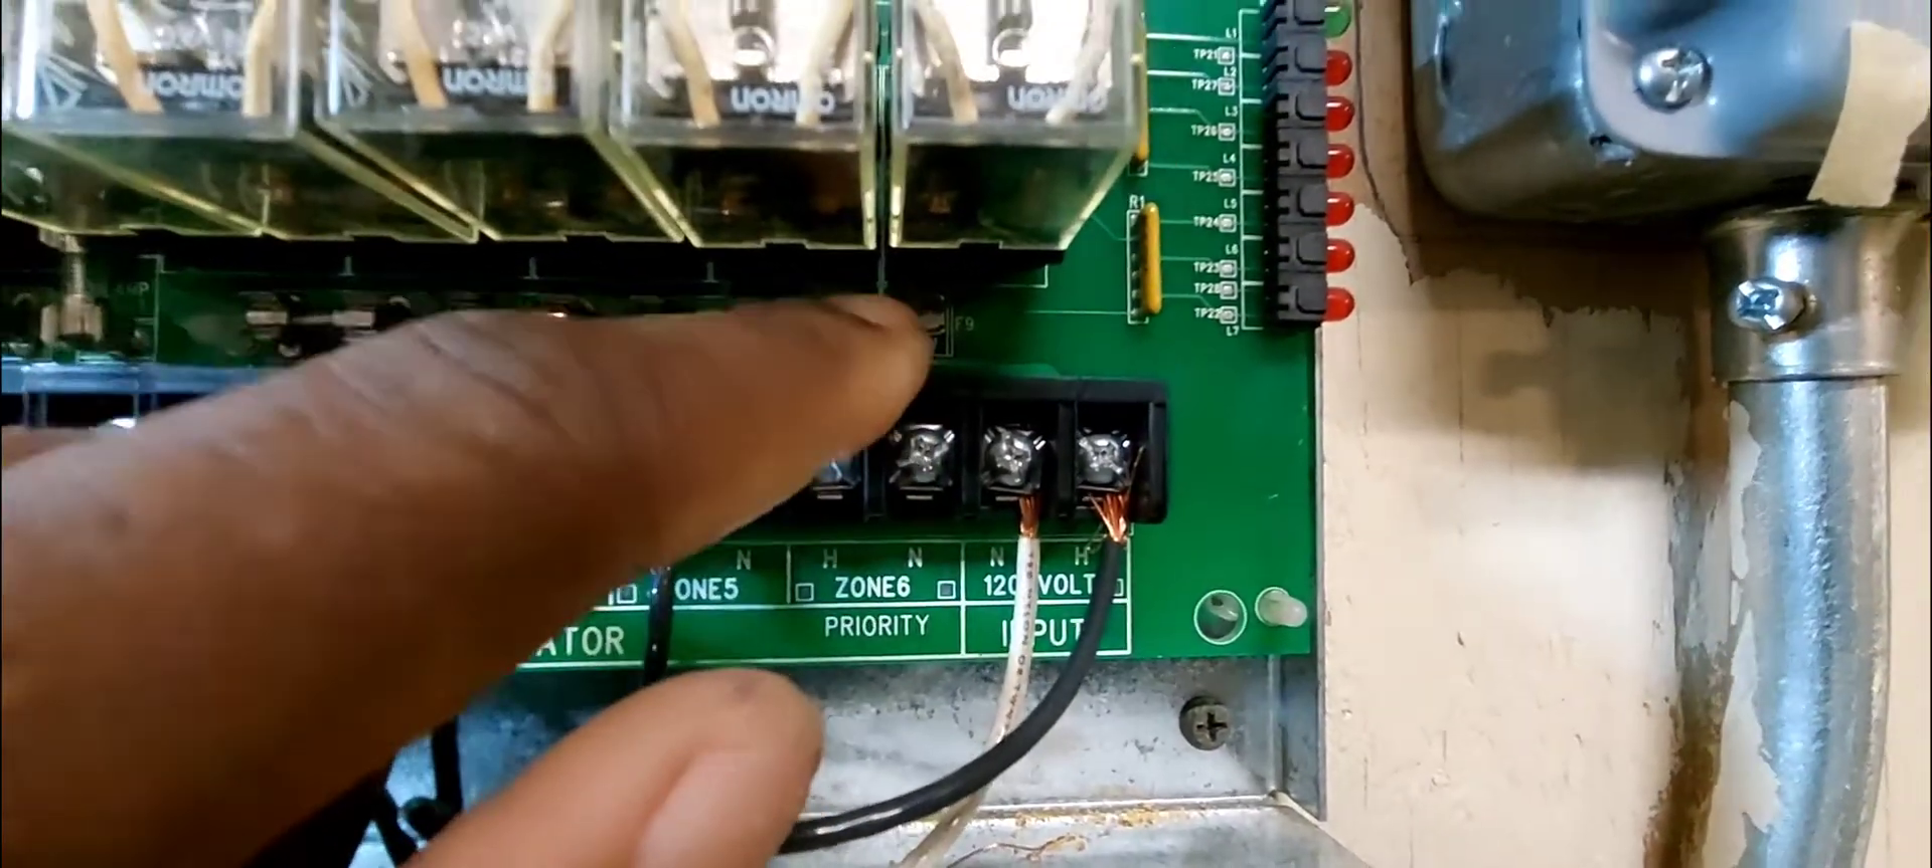Um so yeah i got the uh wires back in place.